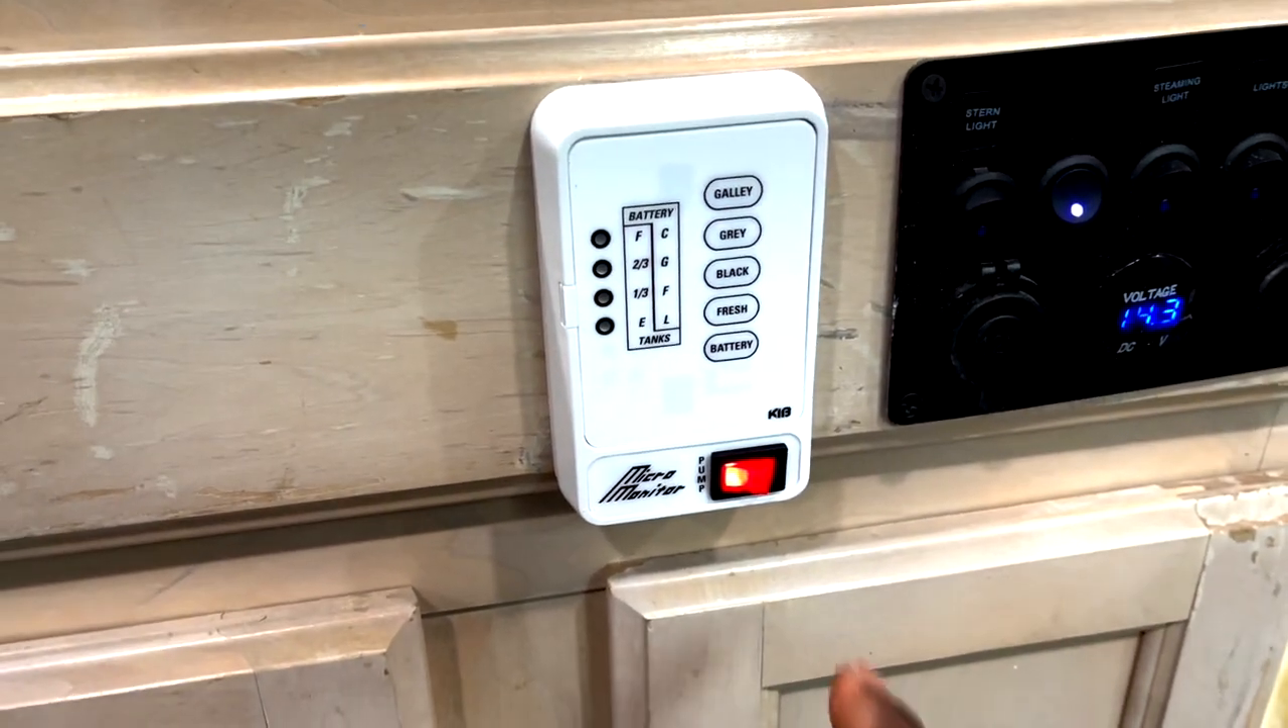The tank monitor is now installed.